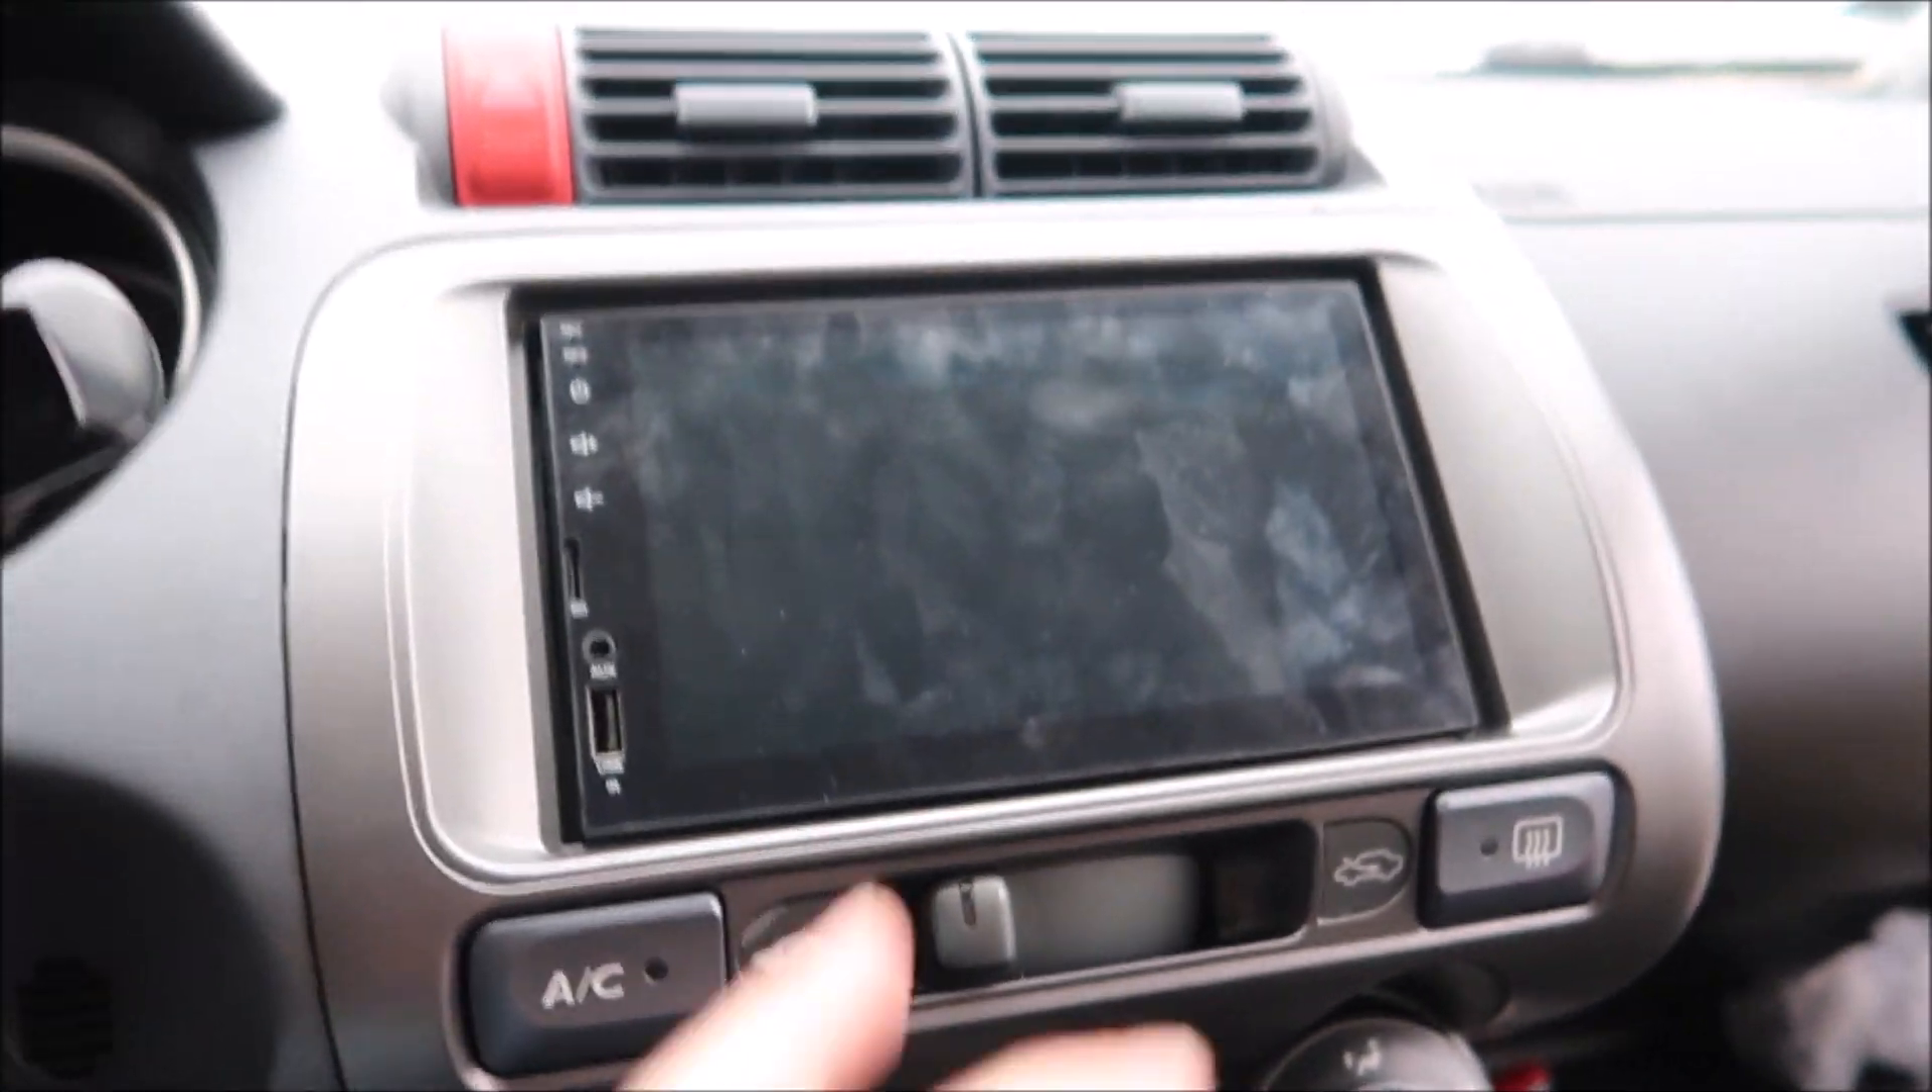Depois de algum tempo, lá conseguimos pôr o rádio no sítio. Já montámos tudo, não é?